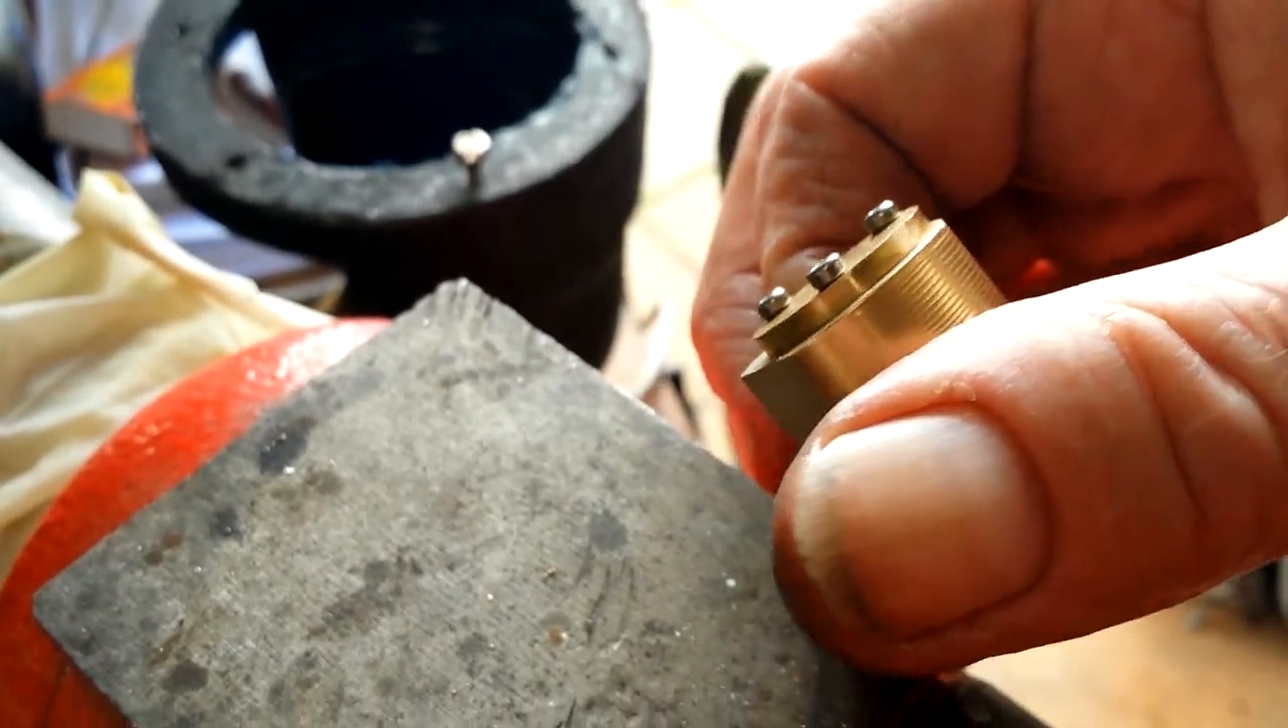So there we are, there's the cylinder with its cap screwed on in place.